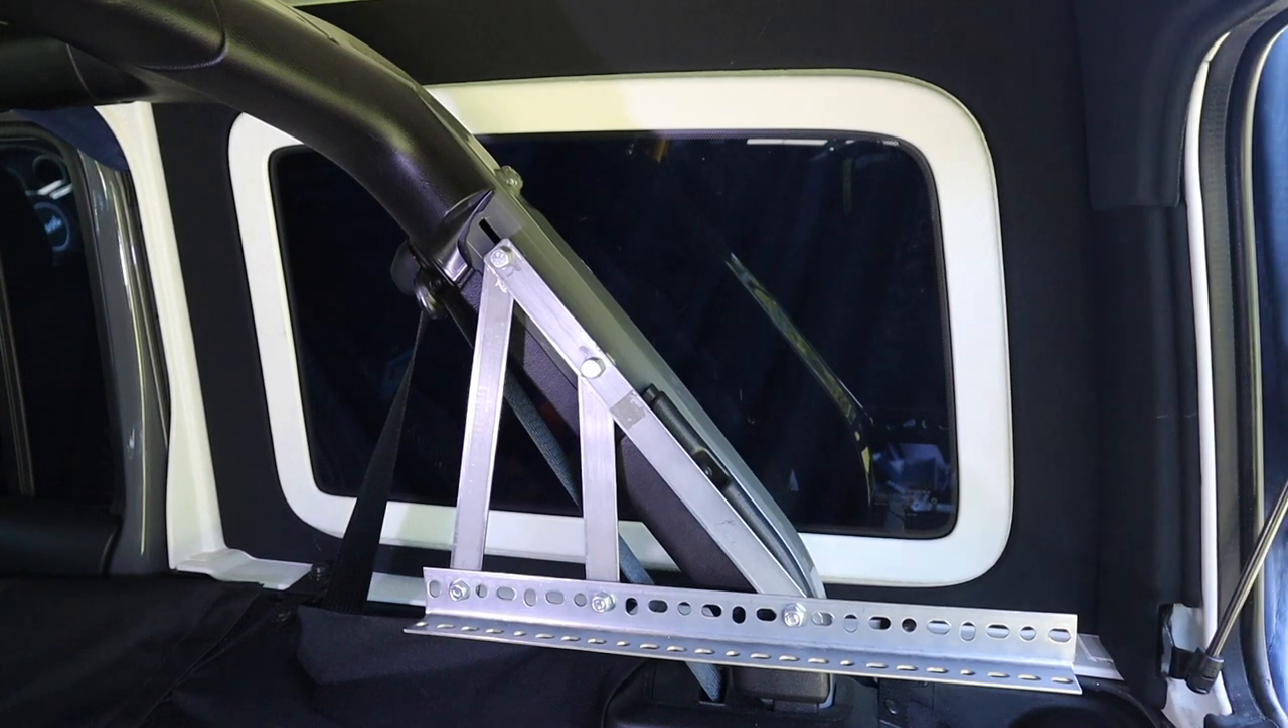I have two very strong metal shelf brackets installed and attached to the roll bar.